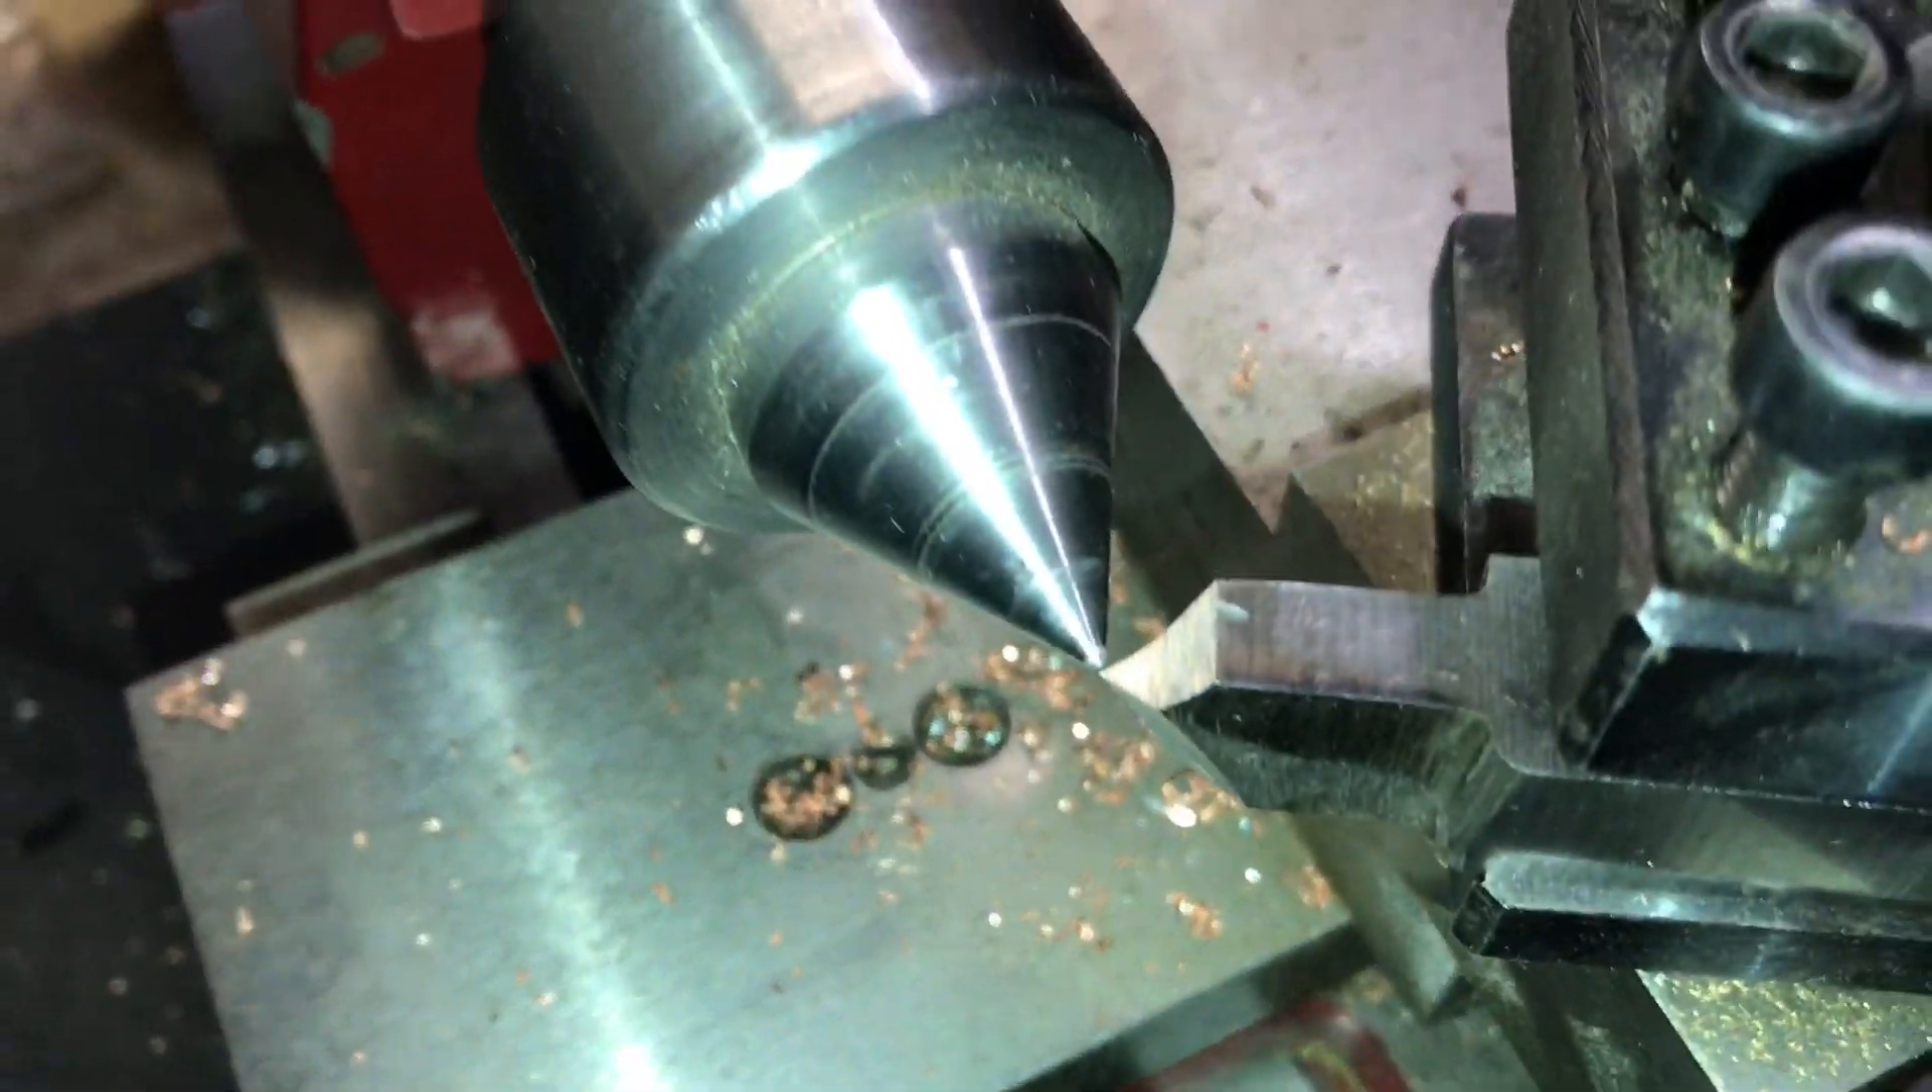You can see that the tip lines up pretty well with the center on our tail stock, which means we've got the right height.